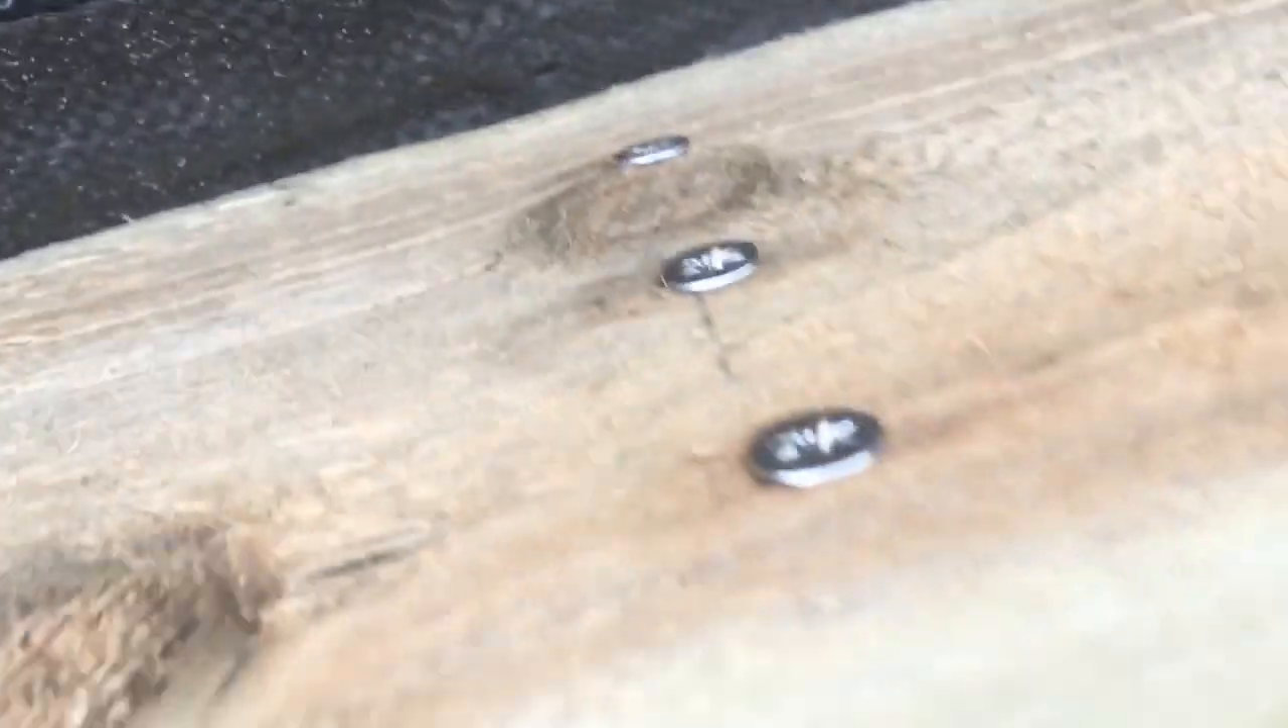I've put stainless steel screws in here.